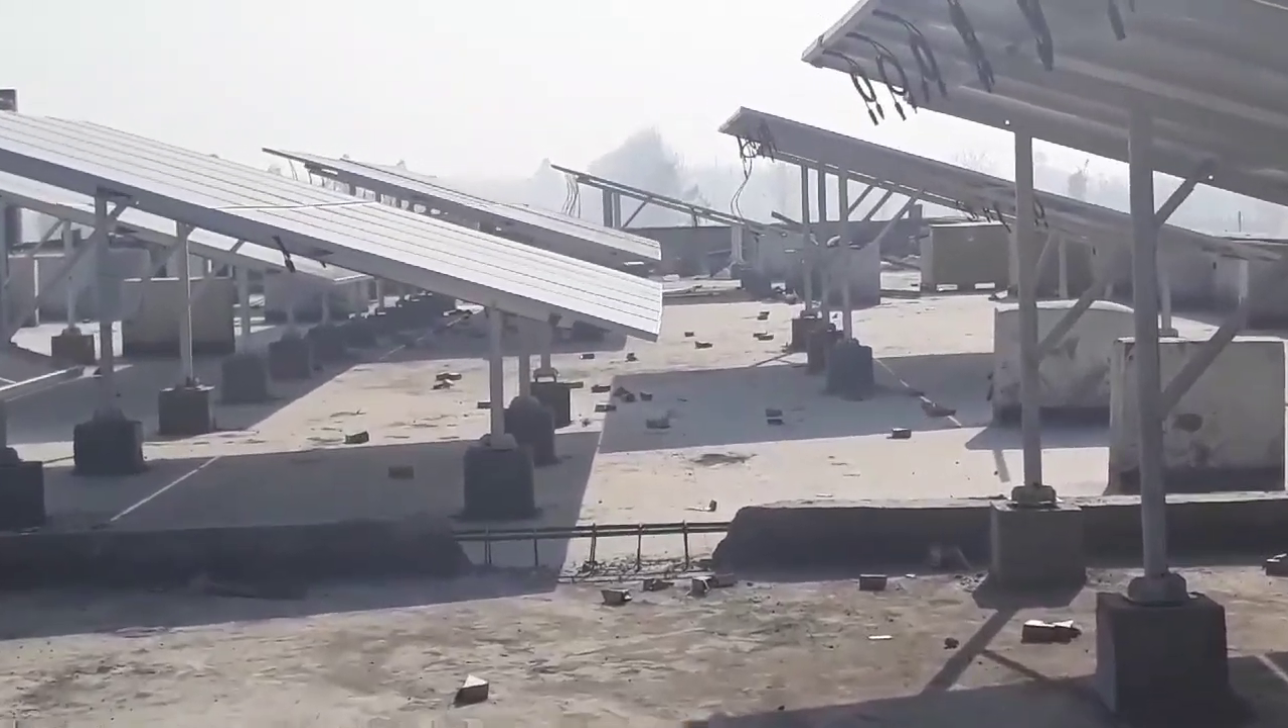यह हमारी प्लेटे लग चुकी है।